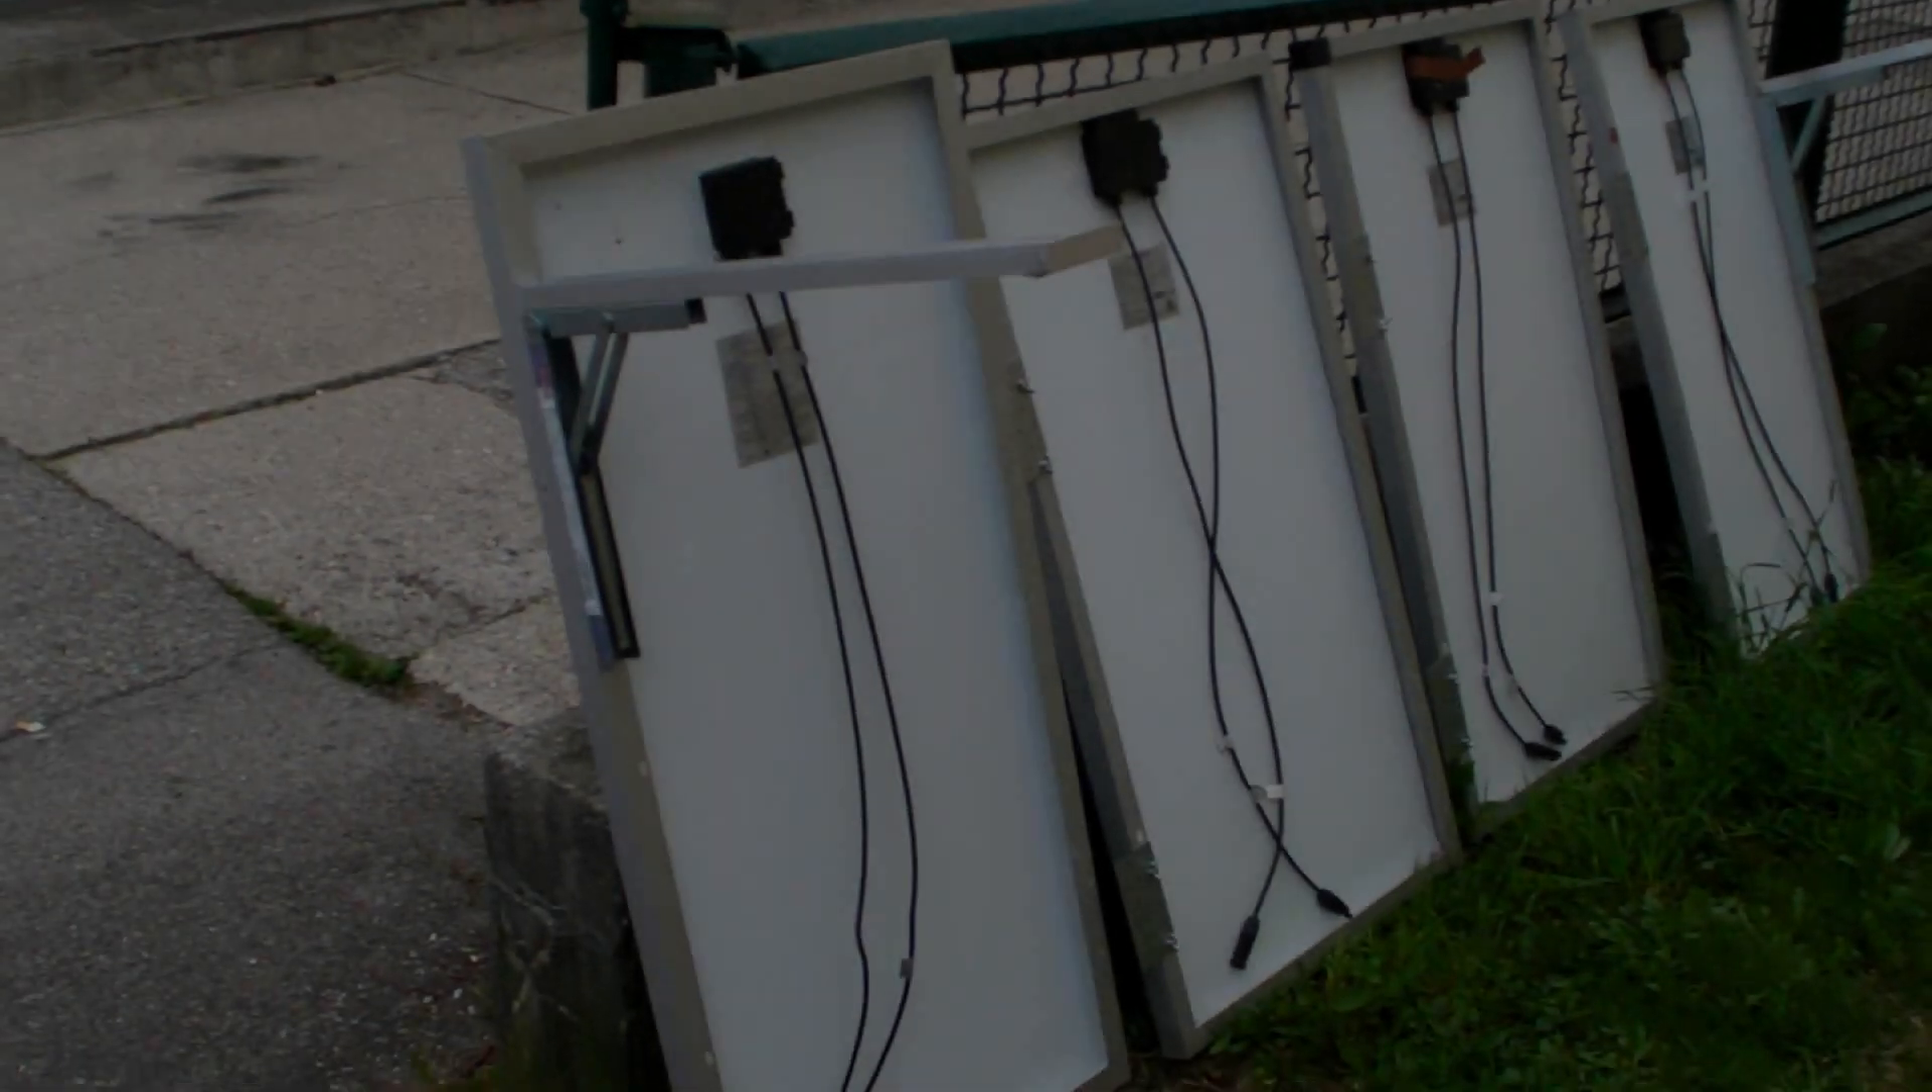Und hier seht ihr das fertige Produkt aber noch nicht montiert.